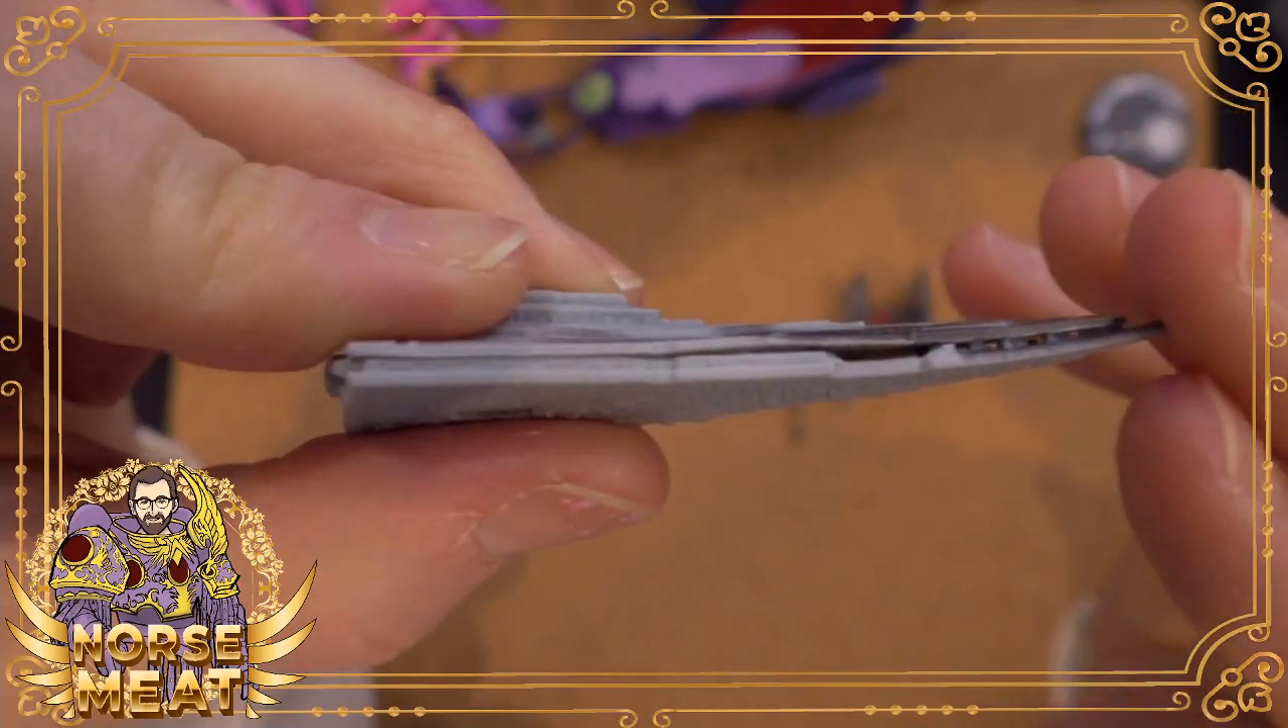This one has got a little bit of a gap there. Just a little. You can see right through it.